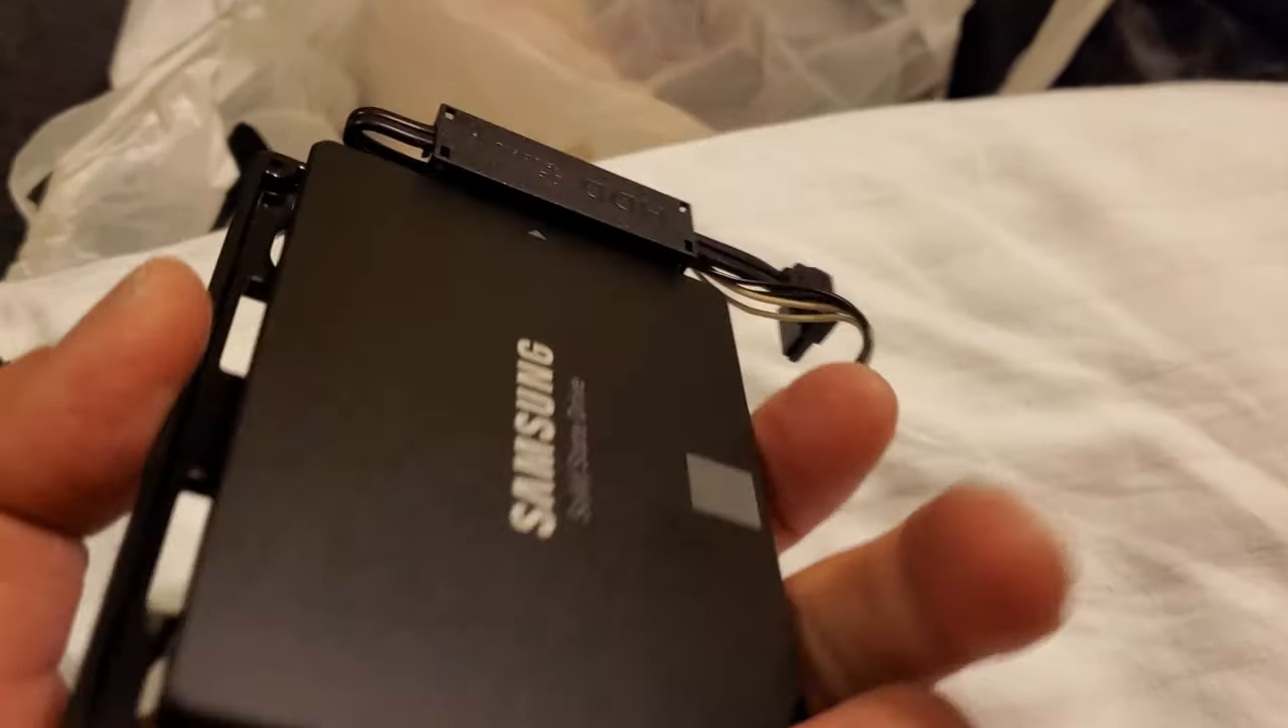I took the Samsung Evo 860, and basically mounted it onto the tray for the hard drive.